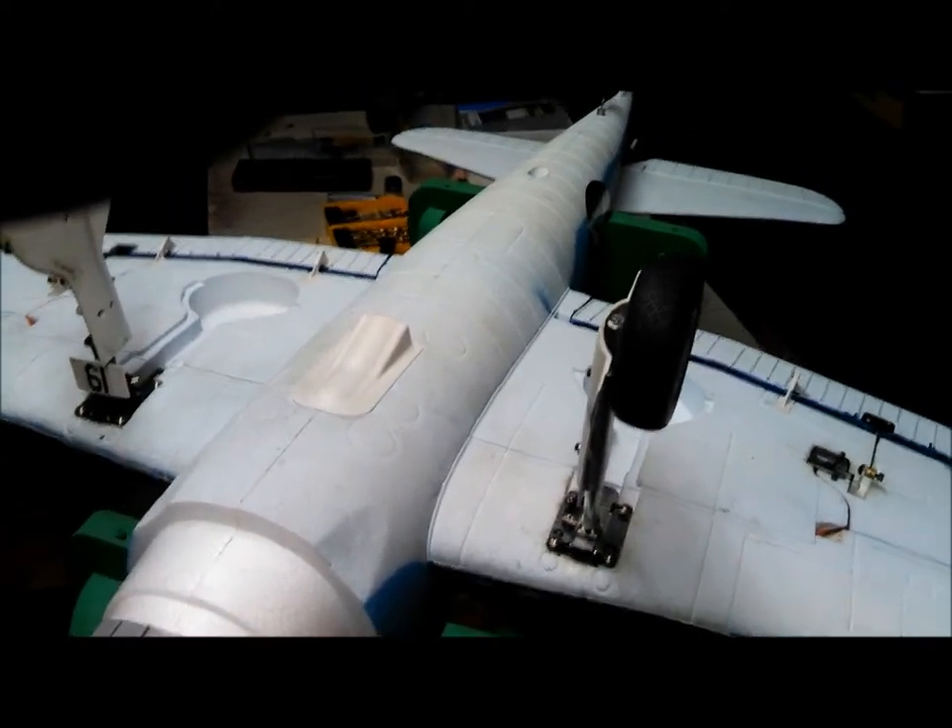Okay so I've completed the installation of the RC Lander all metal 100 degree retract on one side of my Hellcat here.